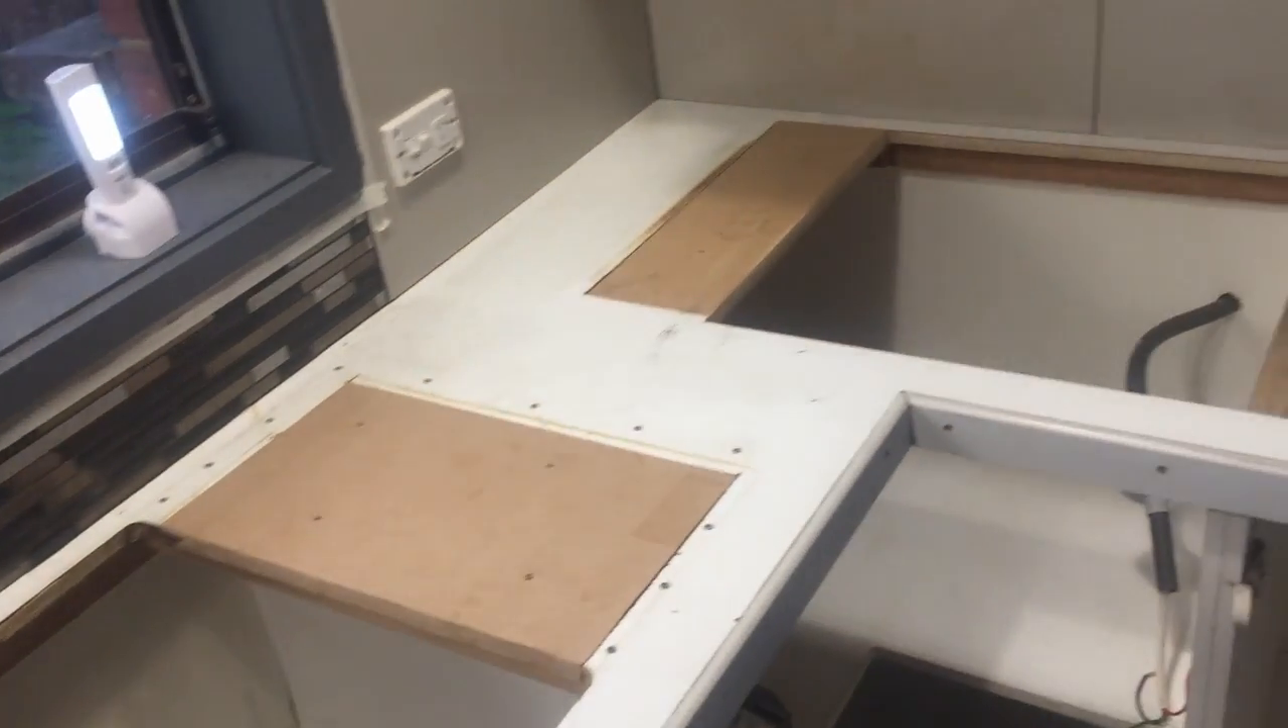So, there's some MDF that I've stuck in under the edges of the existing sinkhole.